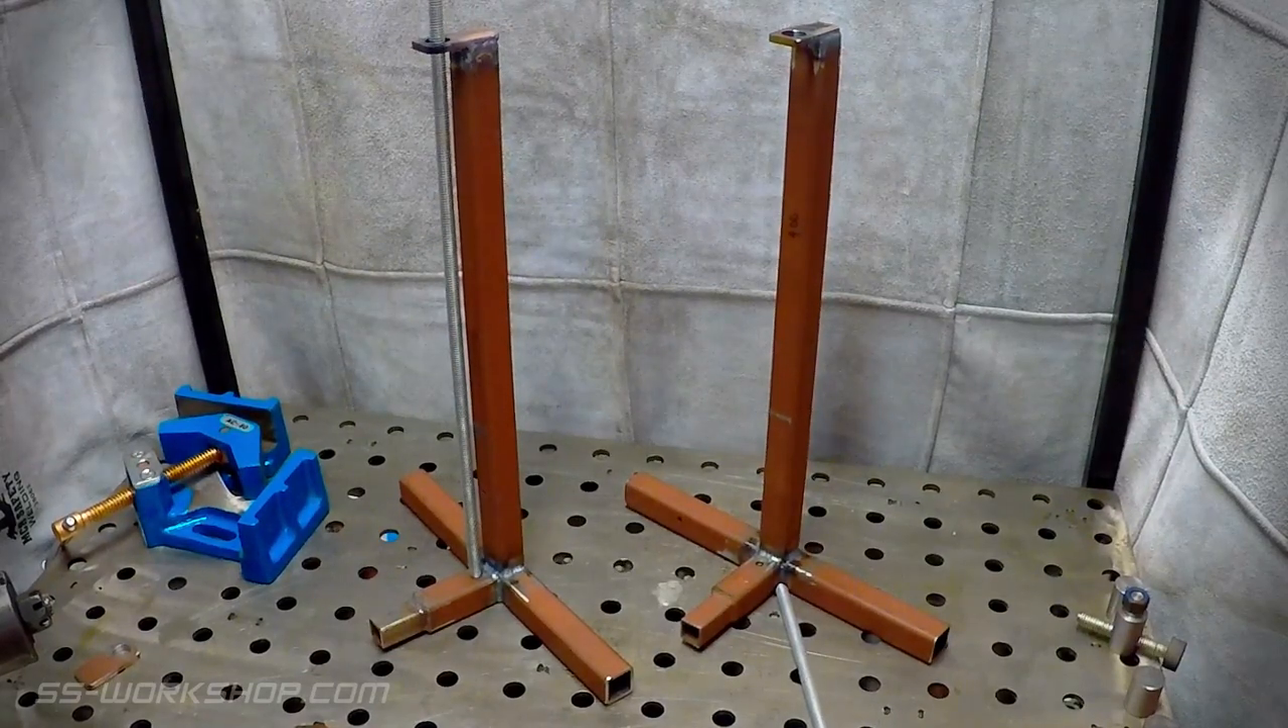Here we have the stands welded up, and I've positioned a threaded rod to see how it'll fit.